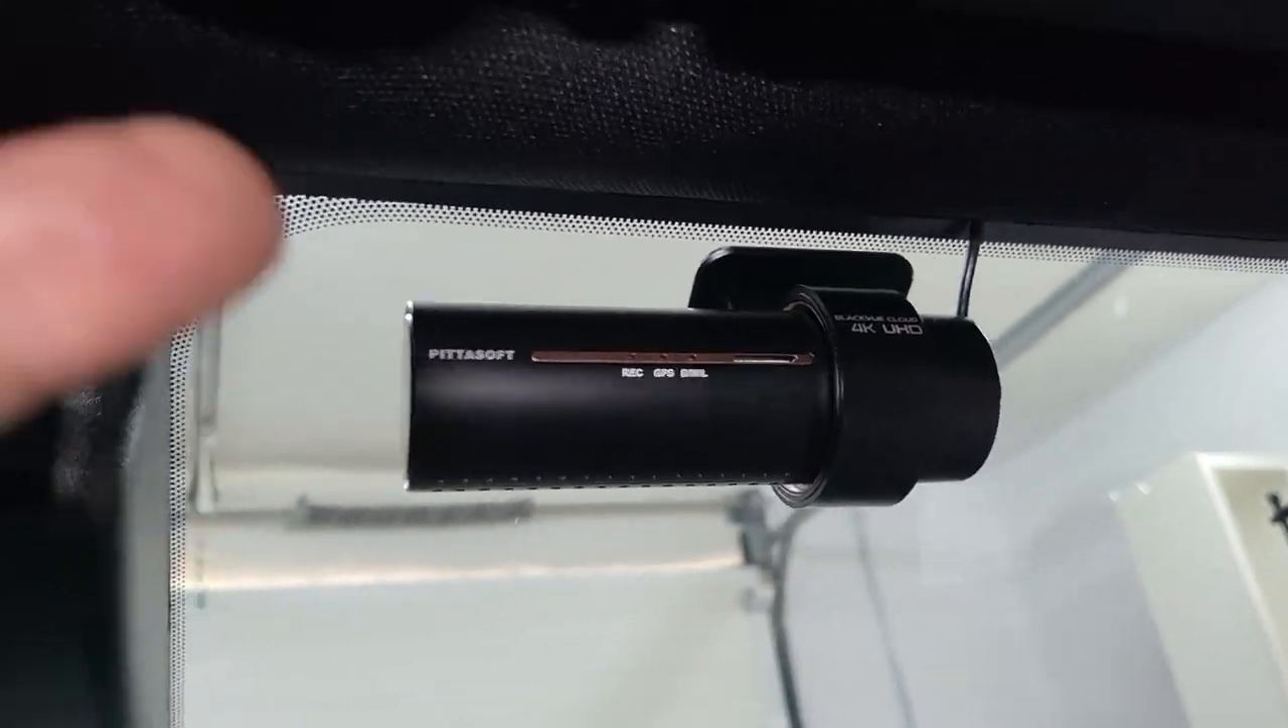I've got the front camera in I've cleaned it with alcohol and stuck the front camera up started to feed the cable through.